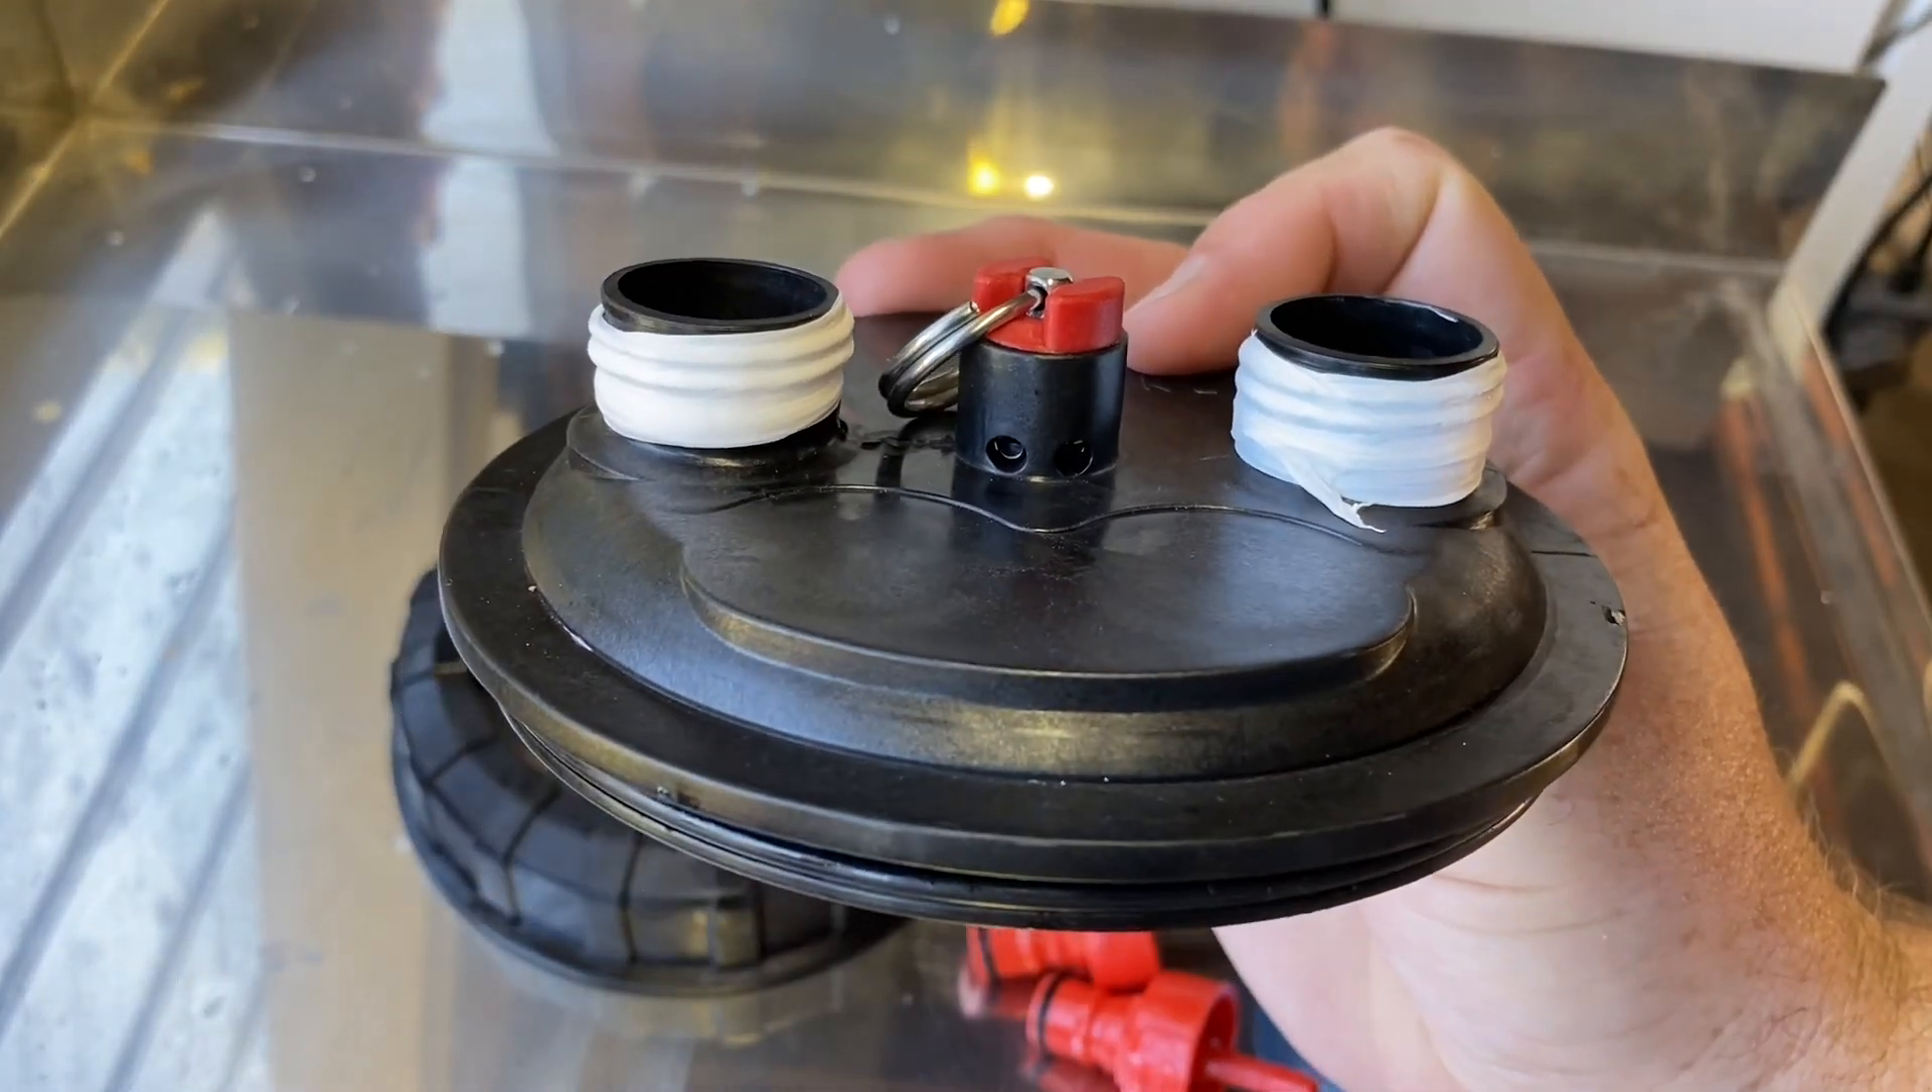So now you can see what I've done is I've wrapped the two outlet ports in thread tape on the cap.